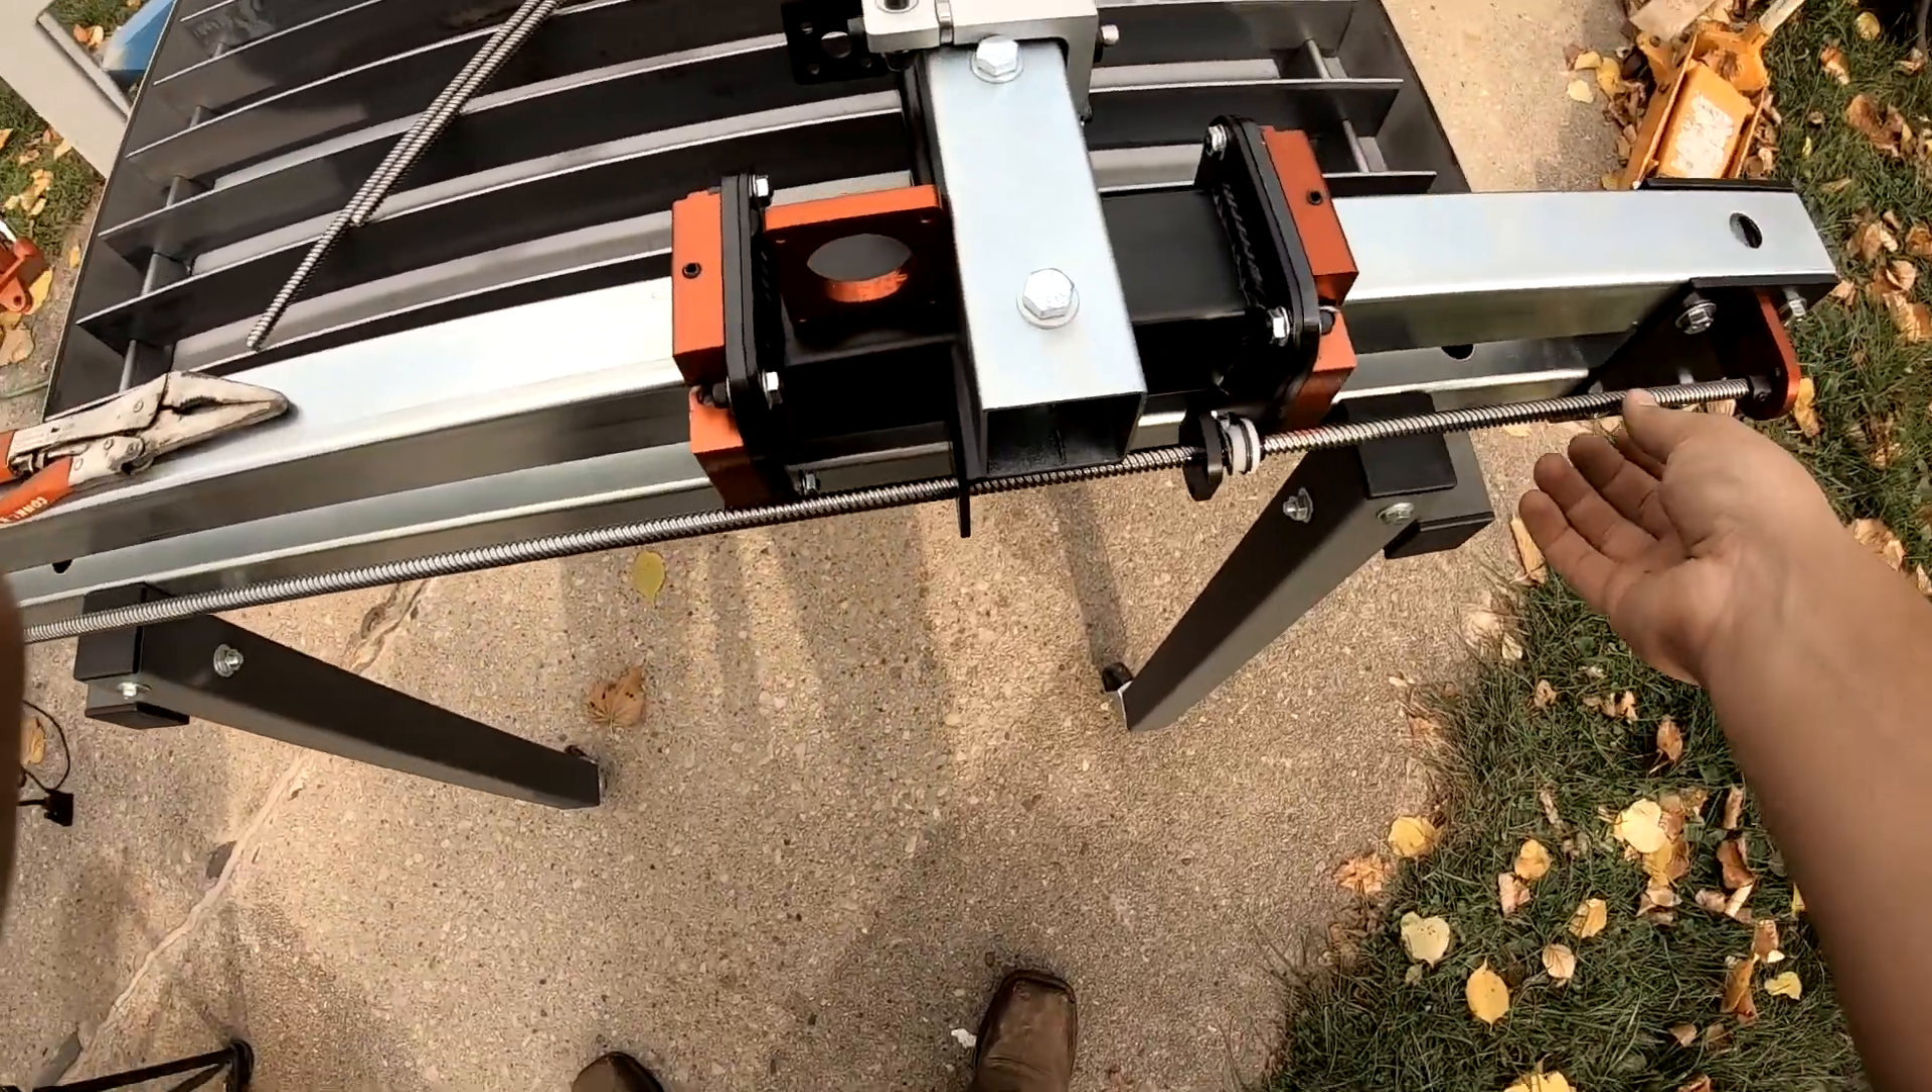I got the Y axis lead screw and bearings in.